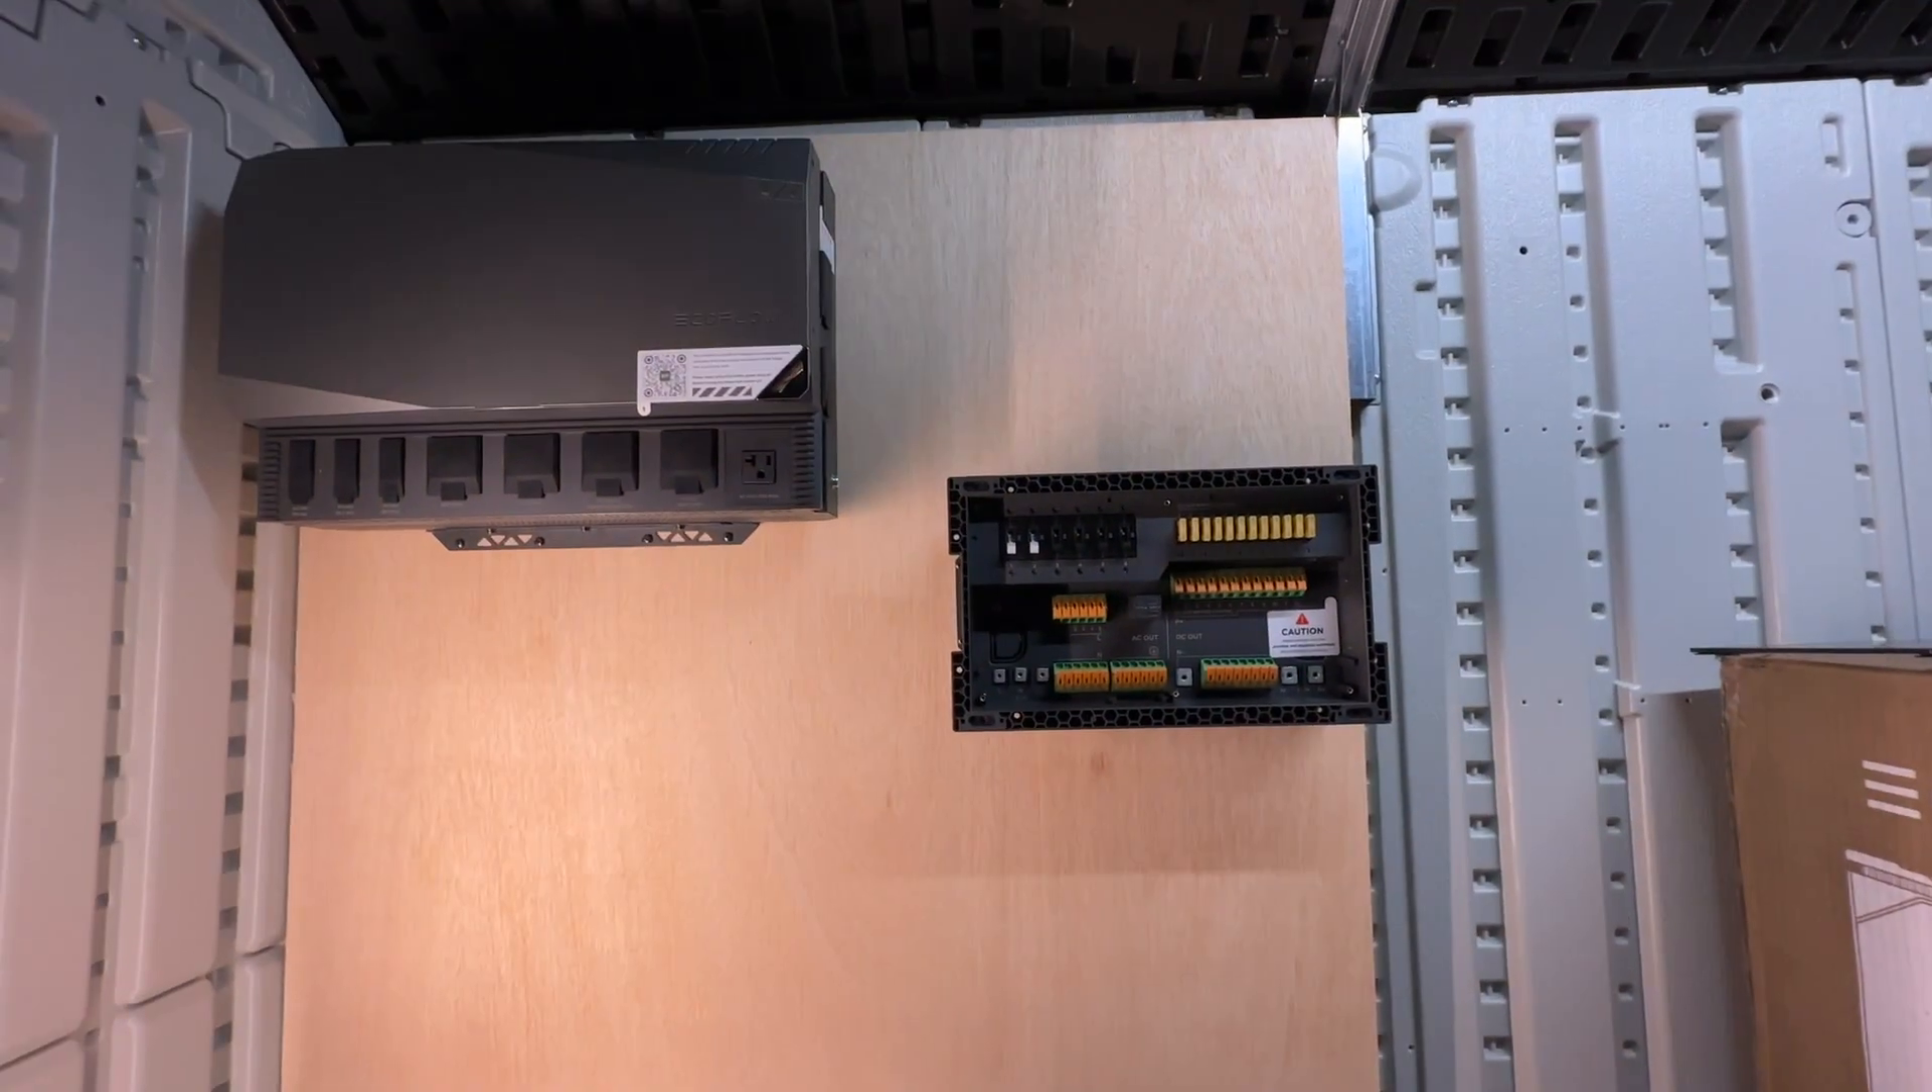Our AC-DC distribution panel is mounted.